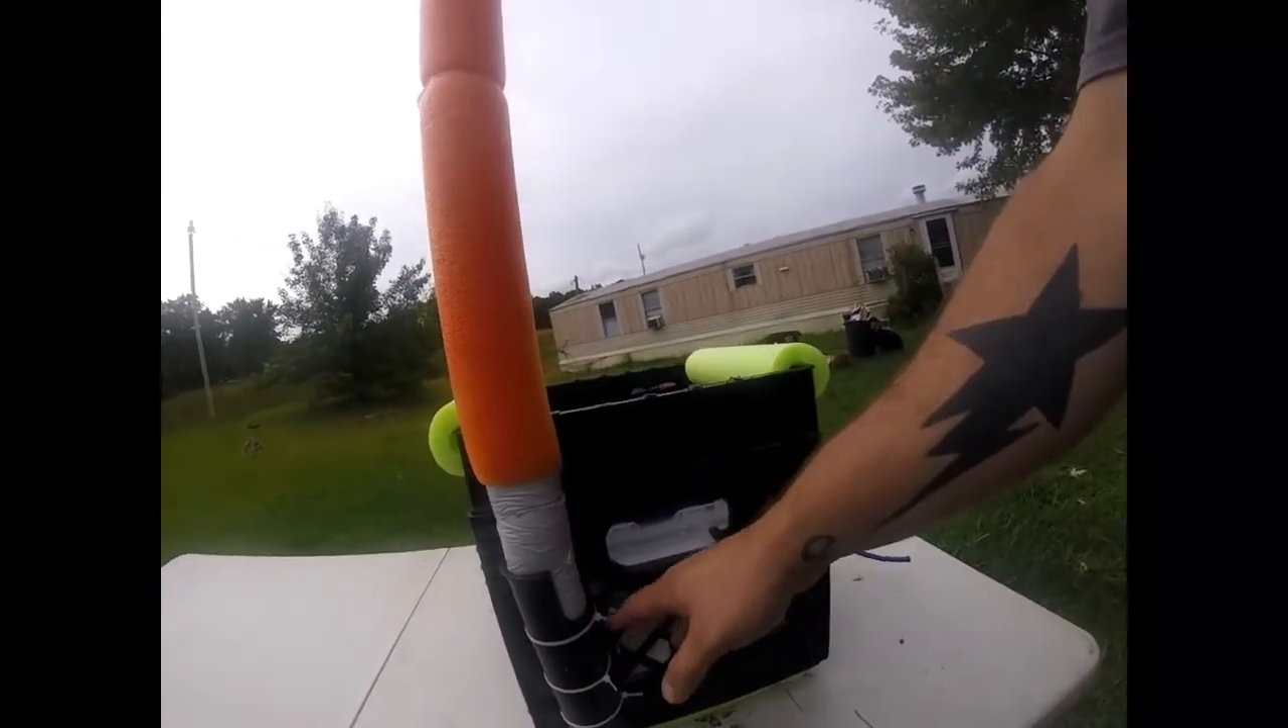Last feature actually is I got a rod holder here which is temporary placed on with zip ties.